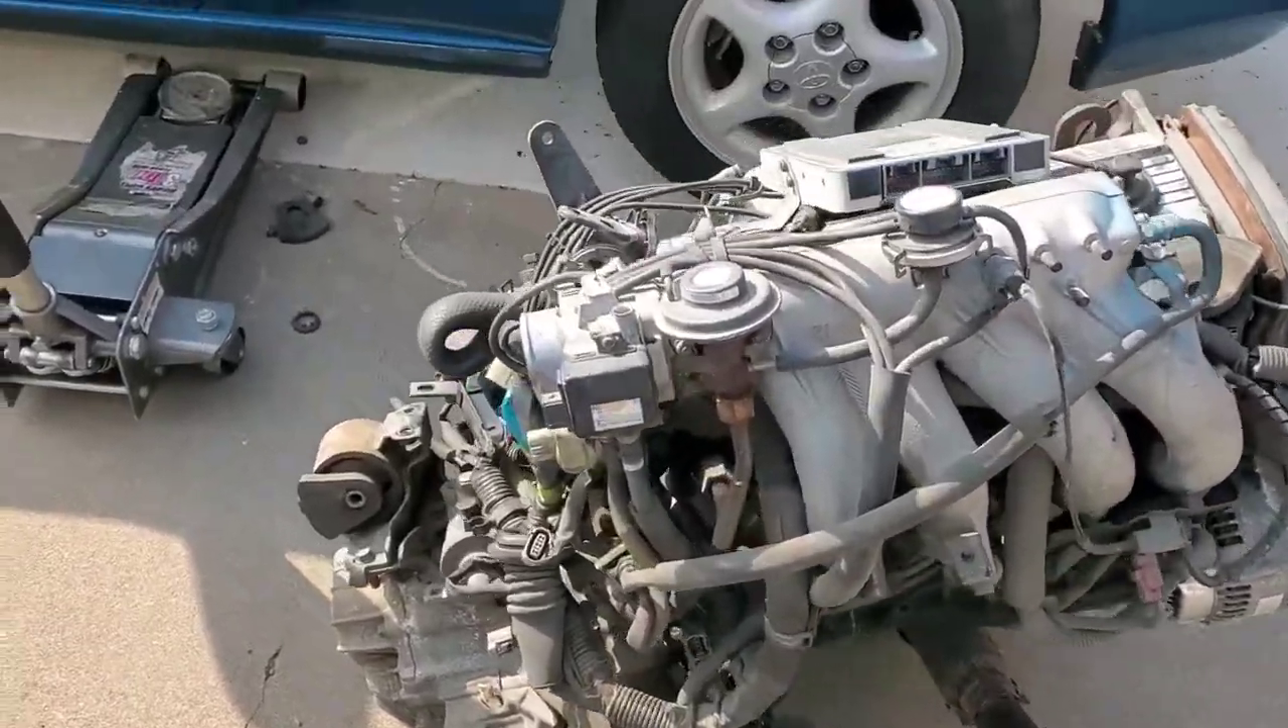All right, boys, as you can see, we officially got the motor and the transmission removed from the MR2.